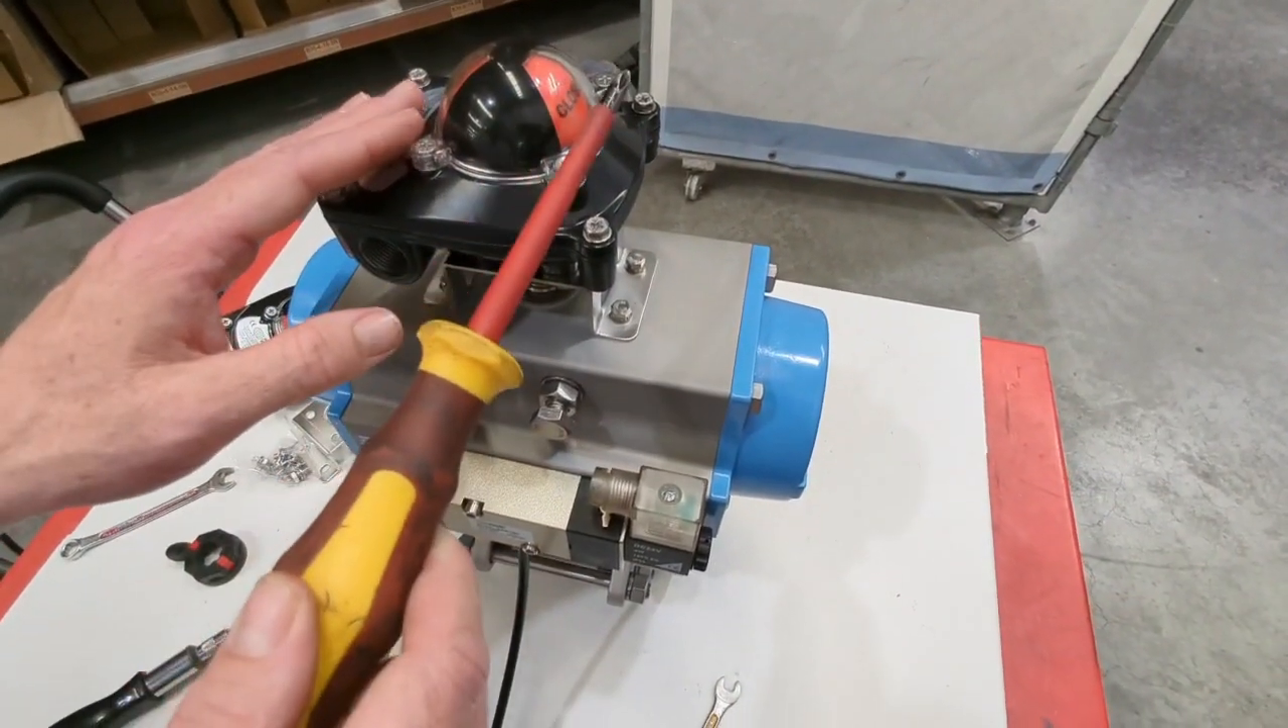So we've got the top on which which houses the indicator dome on now.